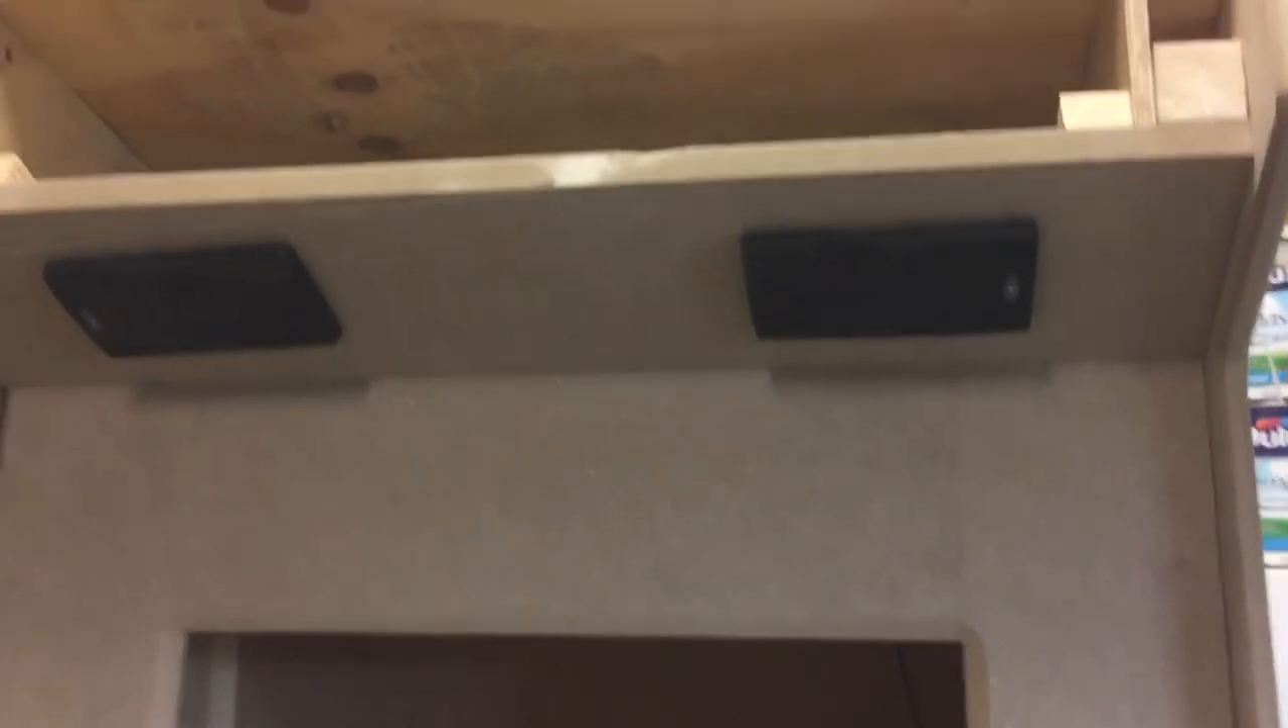We got our speakers mounted now.